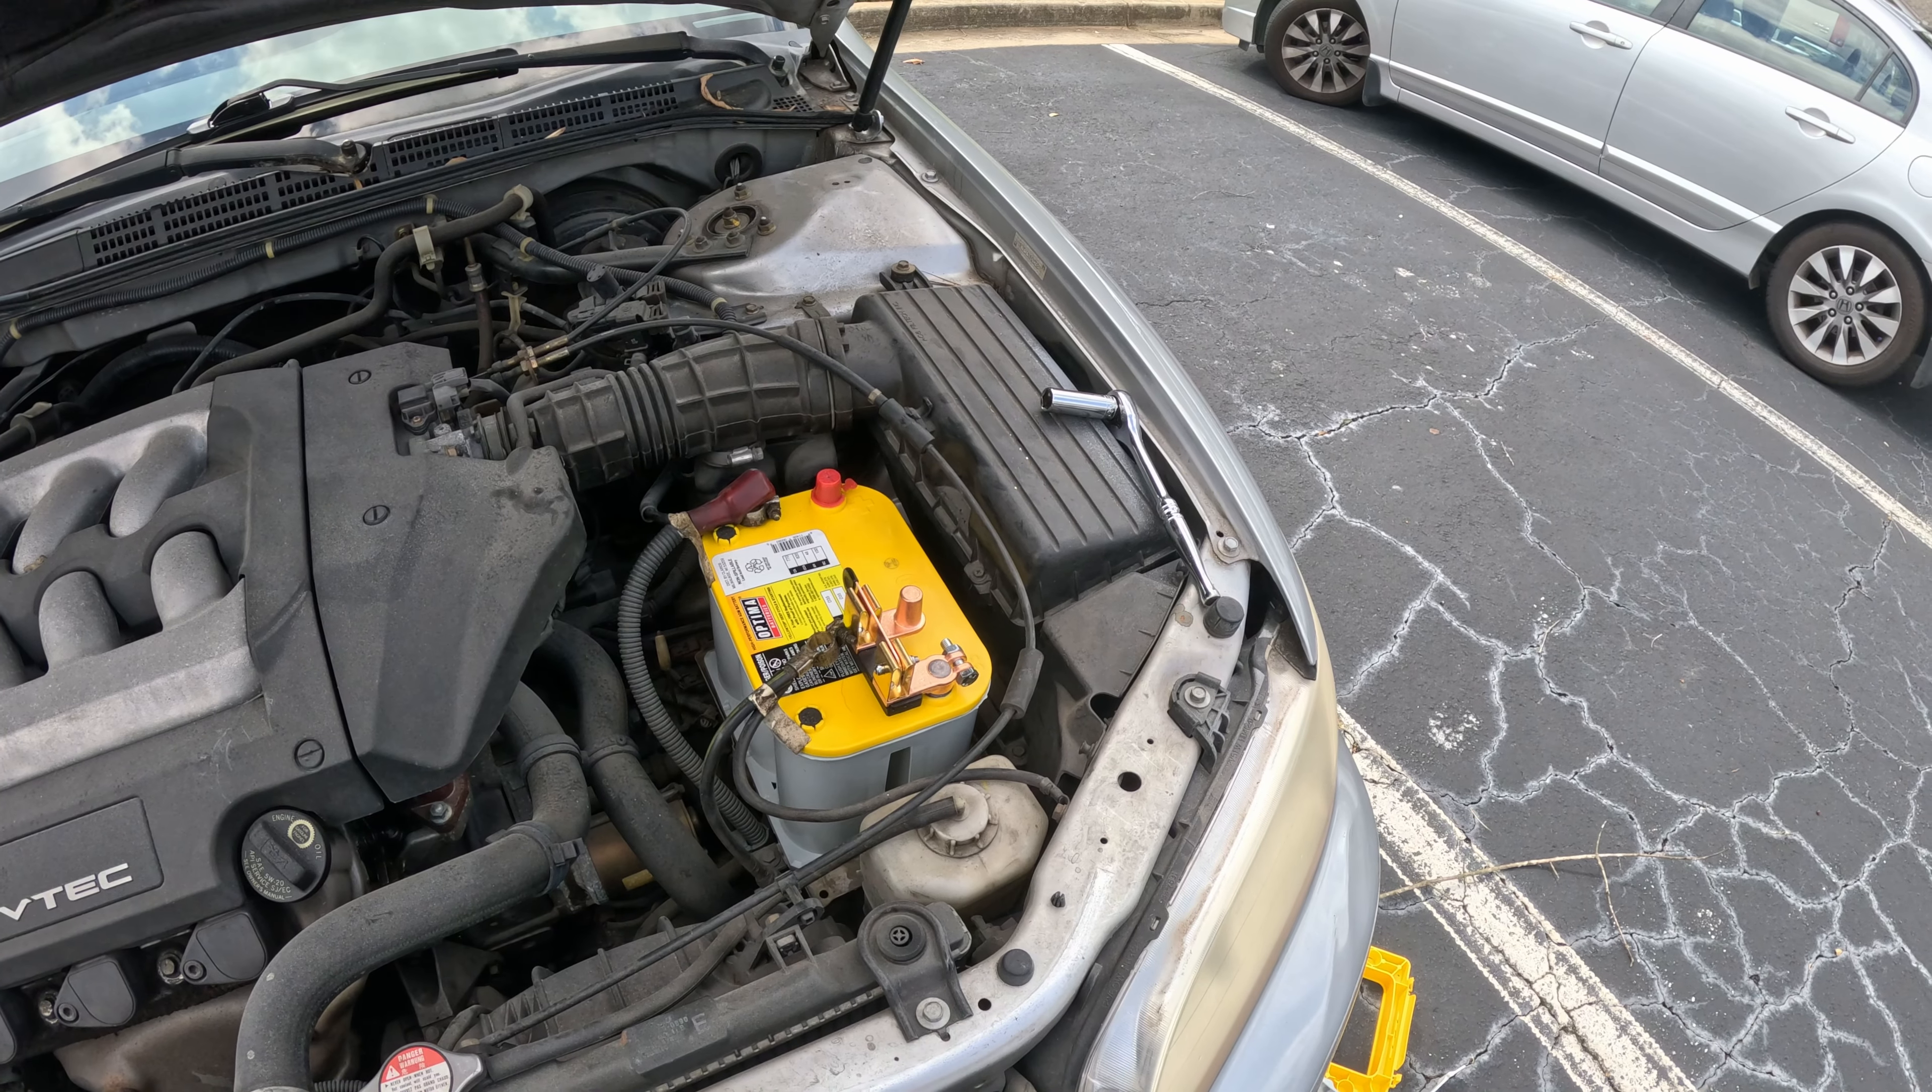Okay, so I've set the battery in place. And so you can see here it is within the car.